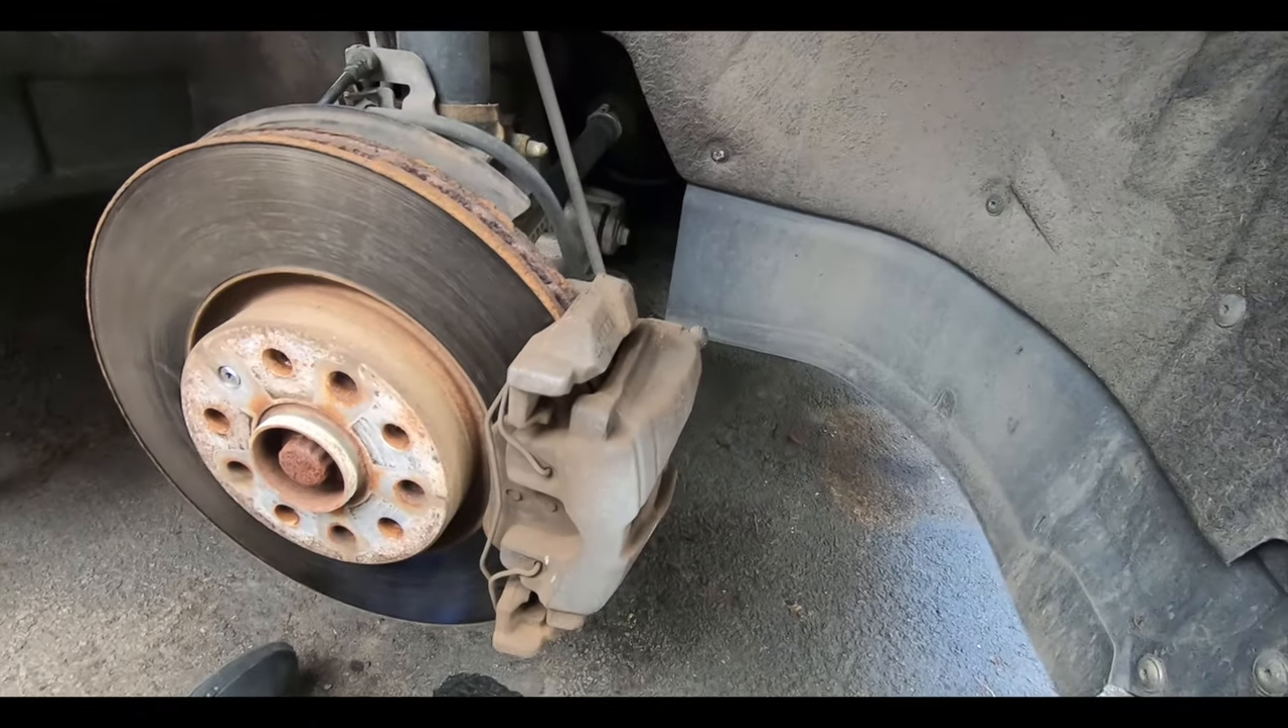All right guys so we got the wheel off now we got to work on getting the caliper bolts off.